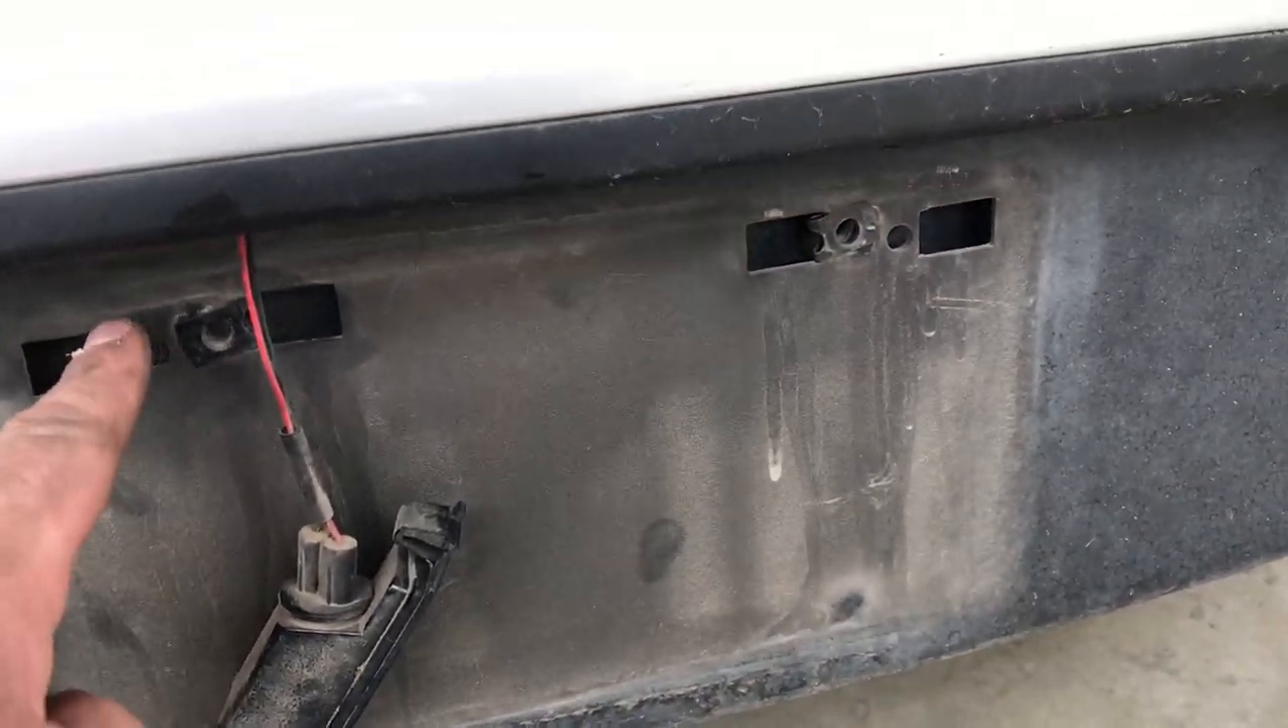Alright, so we've pulled the license plate off, so we can have access to run the backup camera wire.